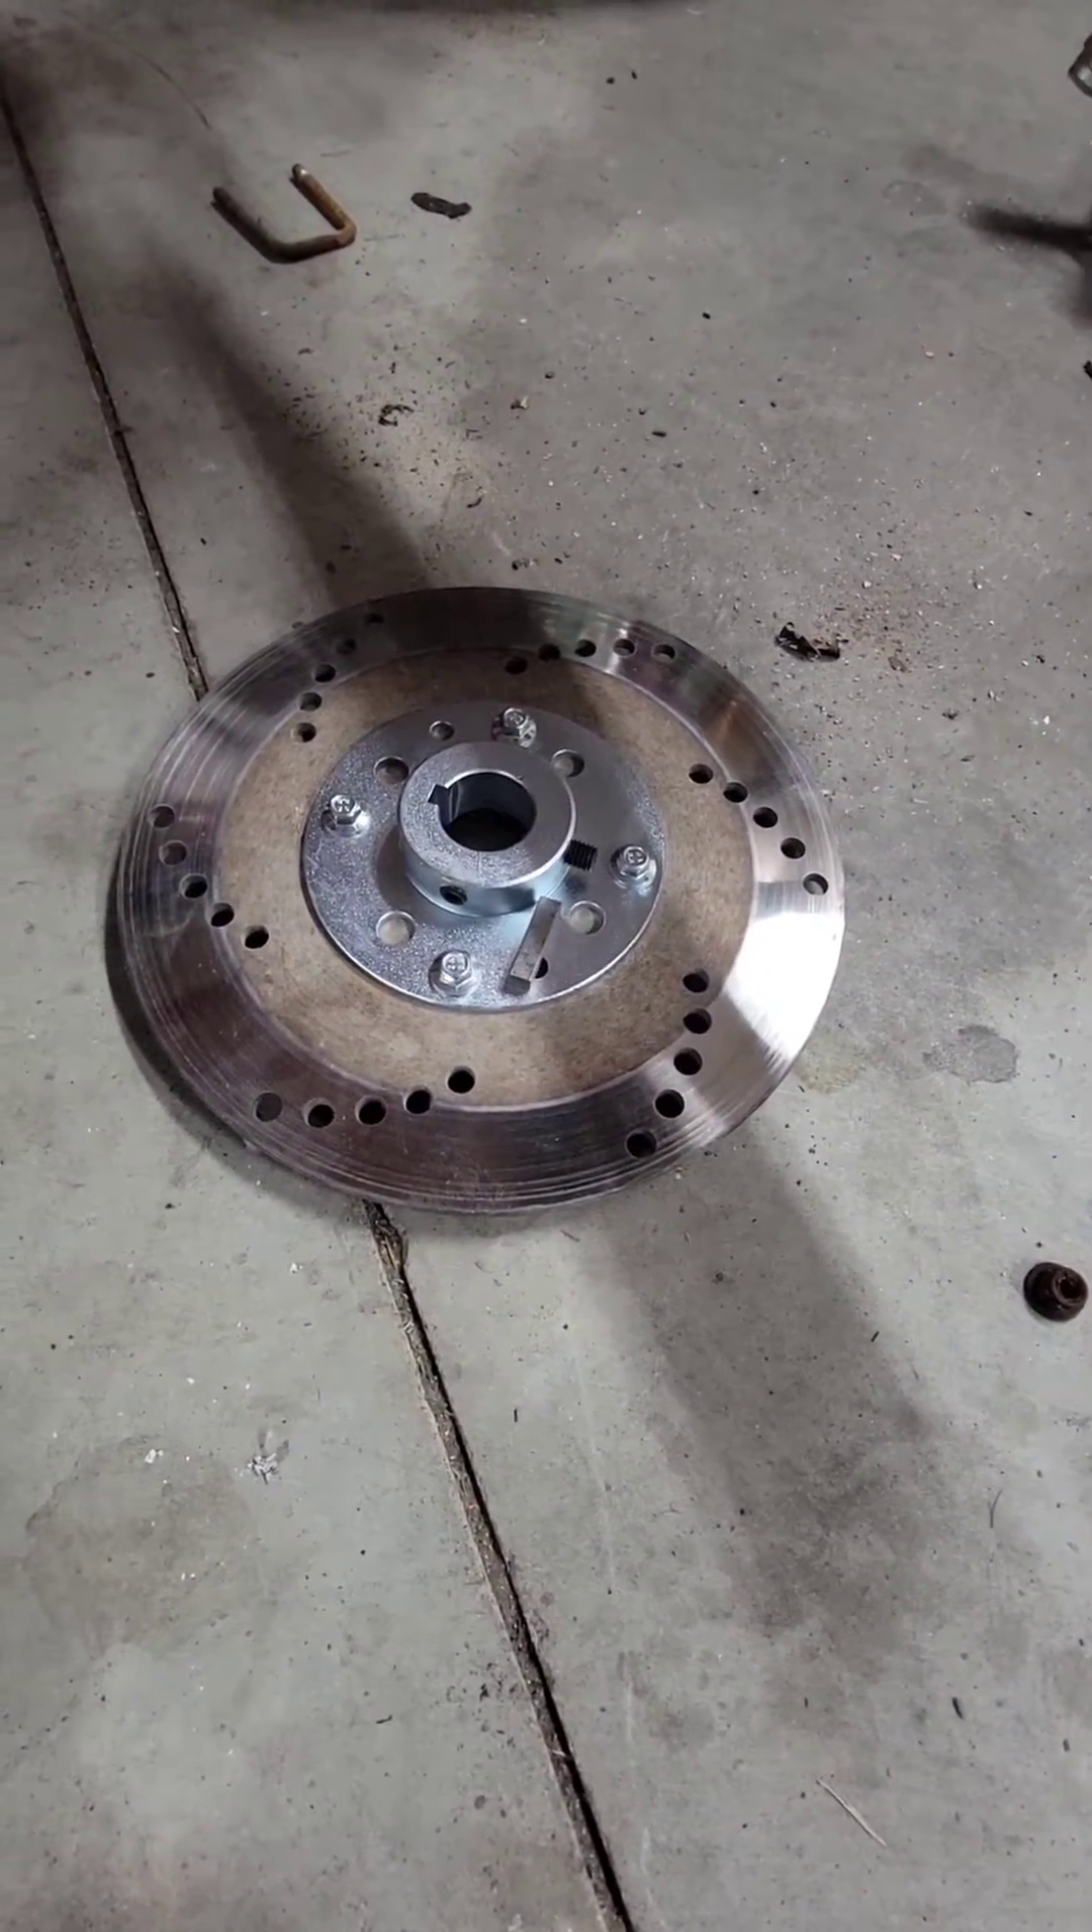I'm doing a 1-inch axle conversion on this, so I was able to get the brake rotor off because I want to use the same brake rotor on the 1-inch axle.